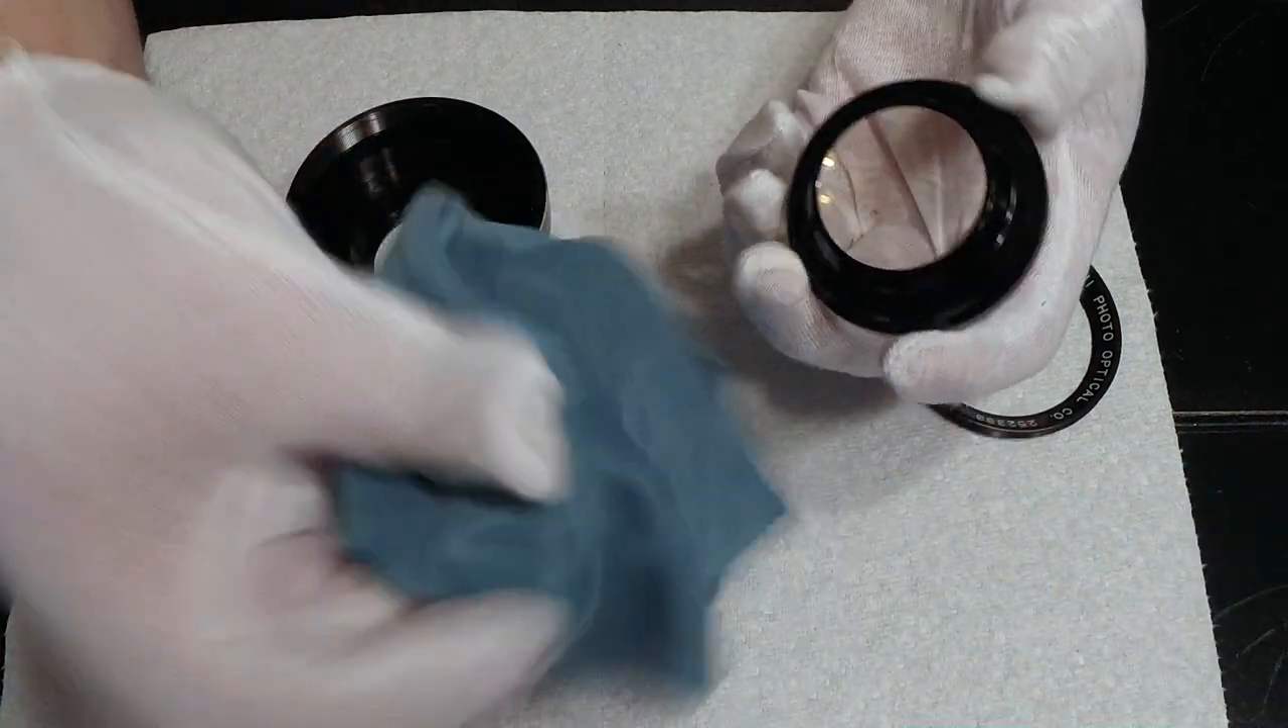So now the front part of the lens has come out and I'm just going to simply clean it my cloth there.